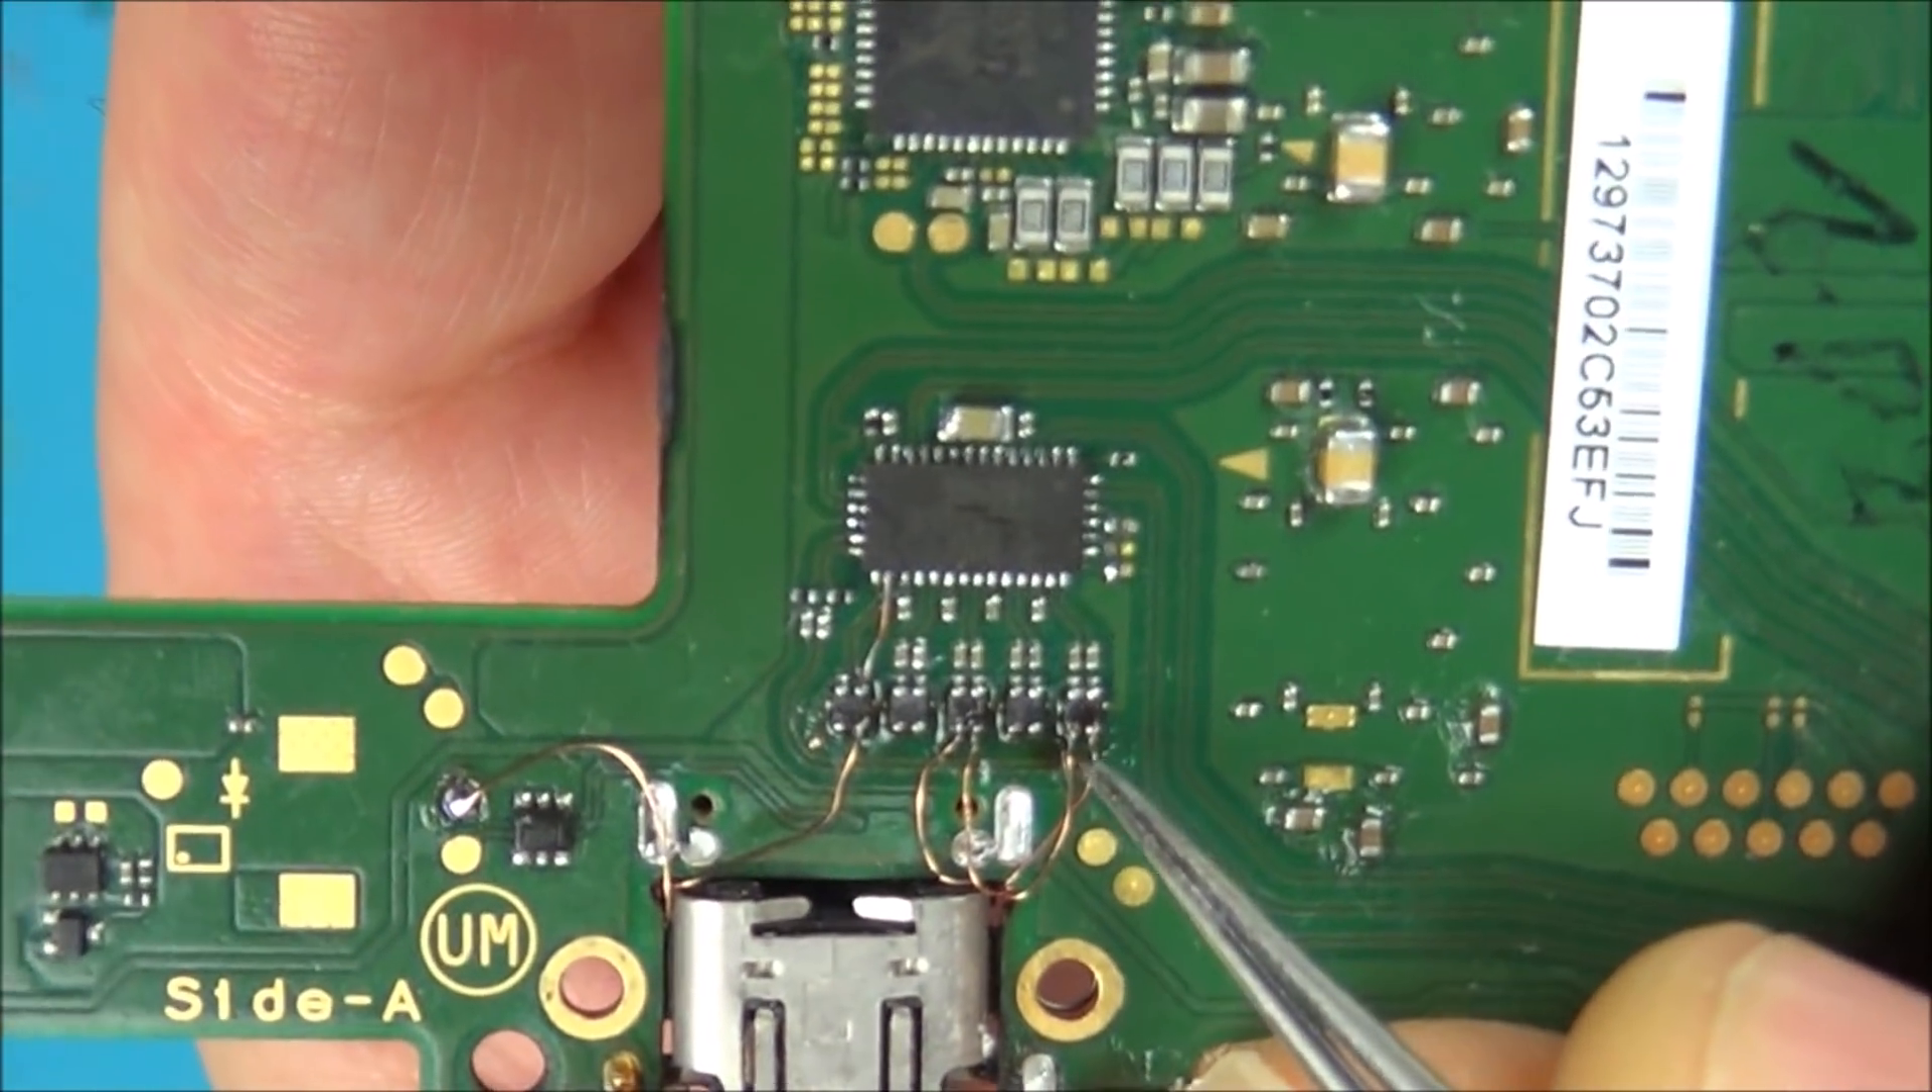You see the bottom of the filters, that's where I've attached all my wires to.